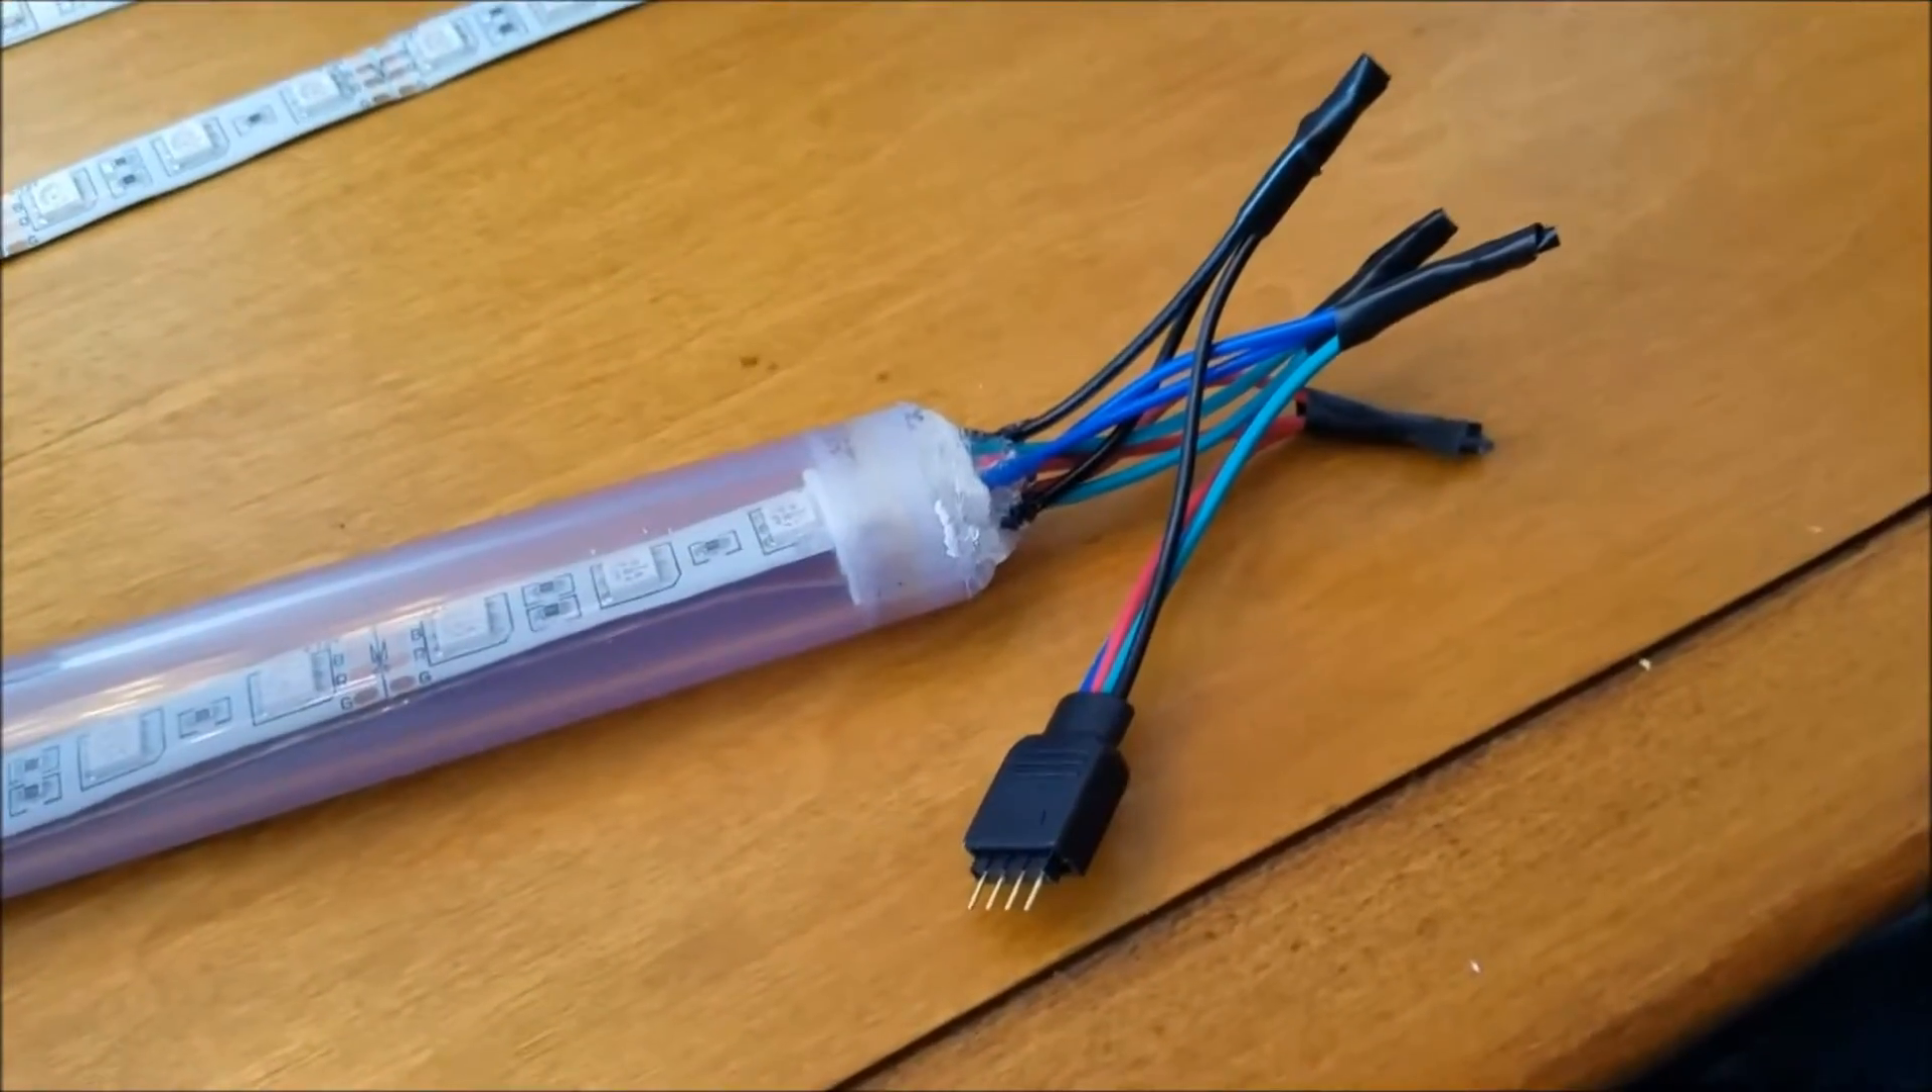You'll notice I also did add a little hot glue.